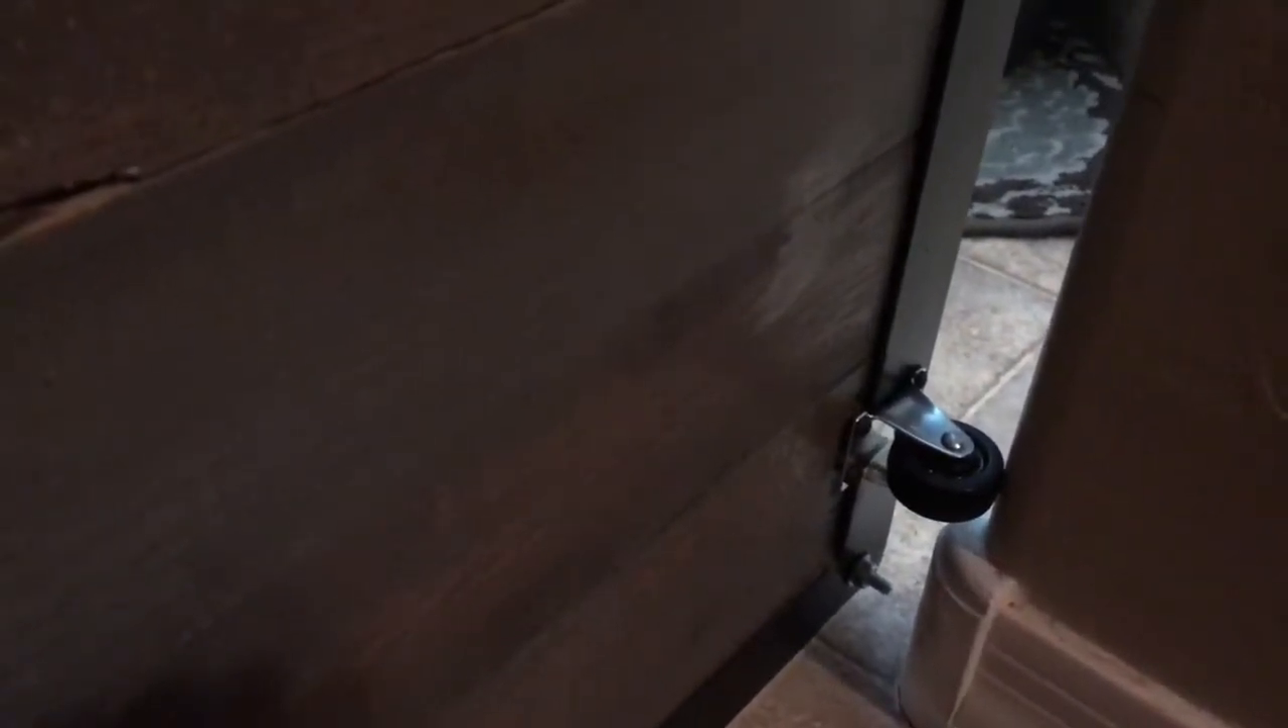The one other thing that I did is I mounted a couple casters on the bottom of these doors on the inside.